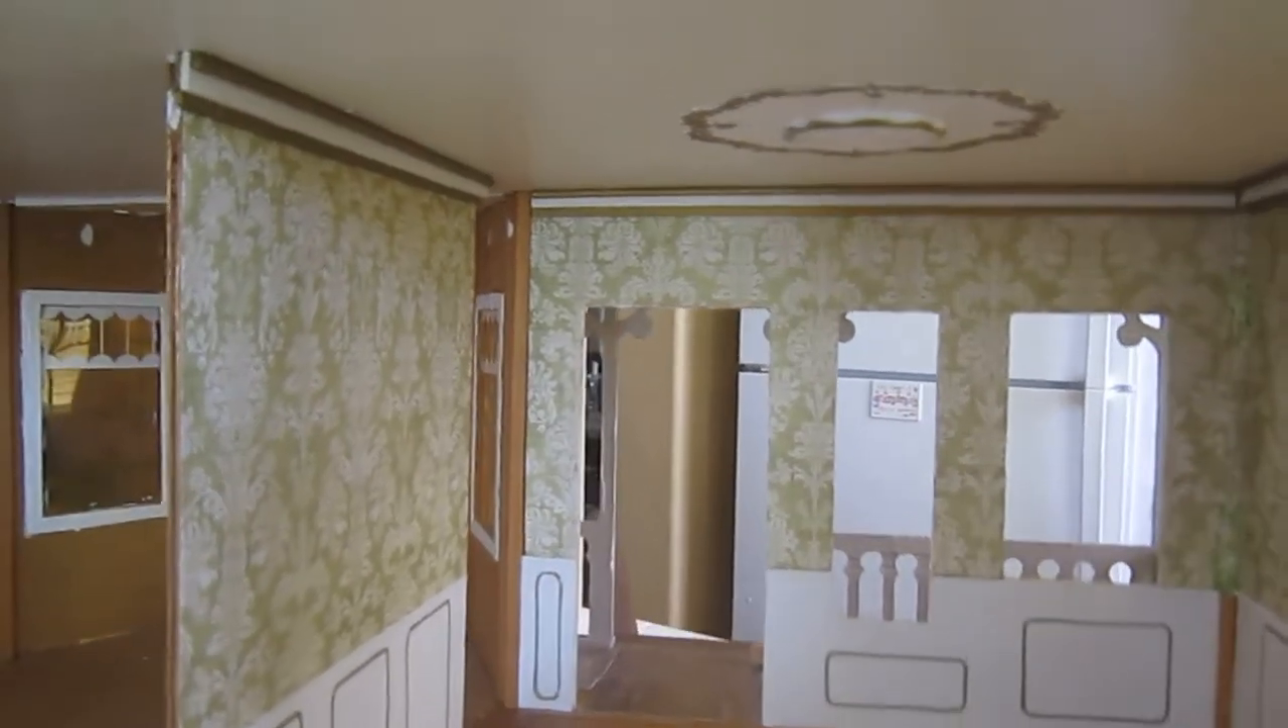We have been working on the living room and recently we just finished applying the wallpaper and a ceiling medallion as well as the crown molding.